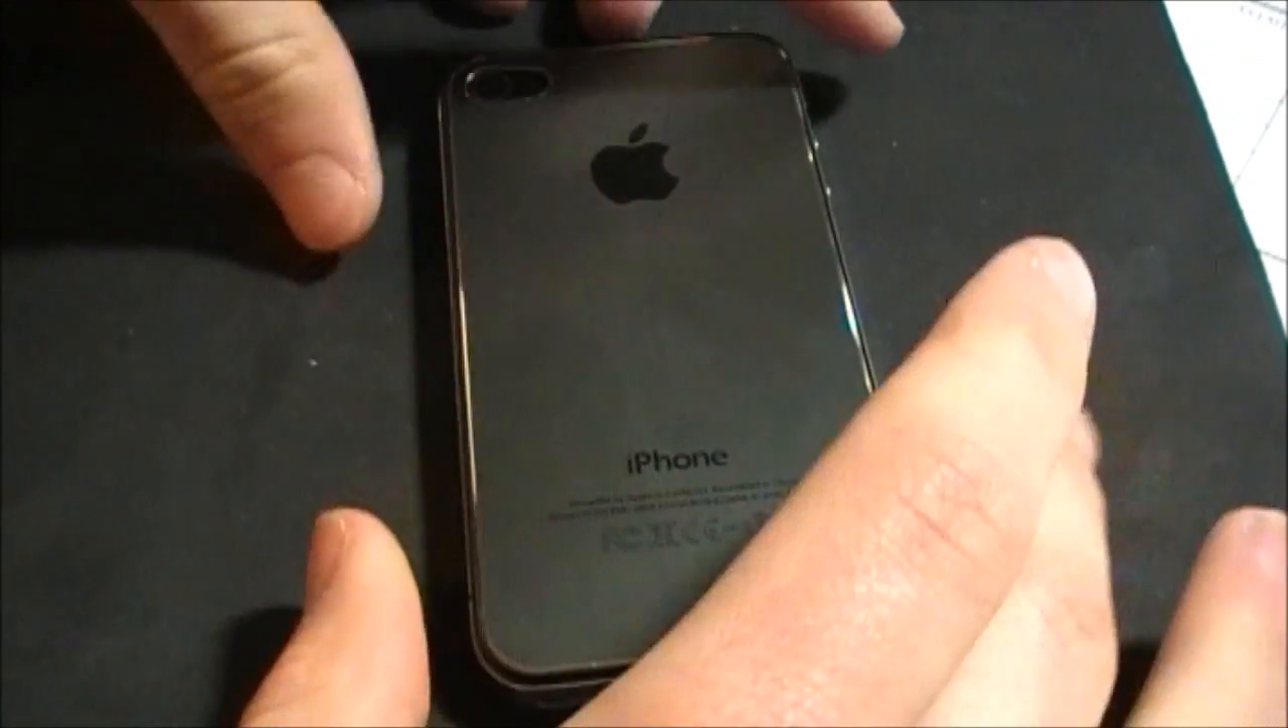Here I got my metal gray back installed on my iPhone 4. And this should take under 10 minutes, but take your time and do it right.